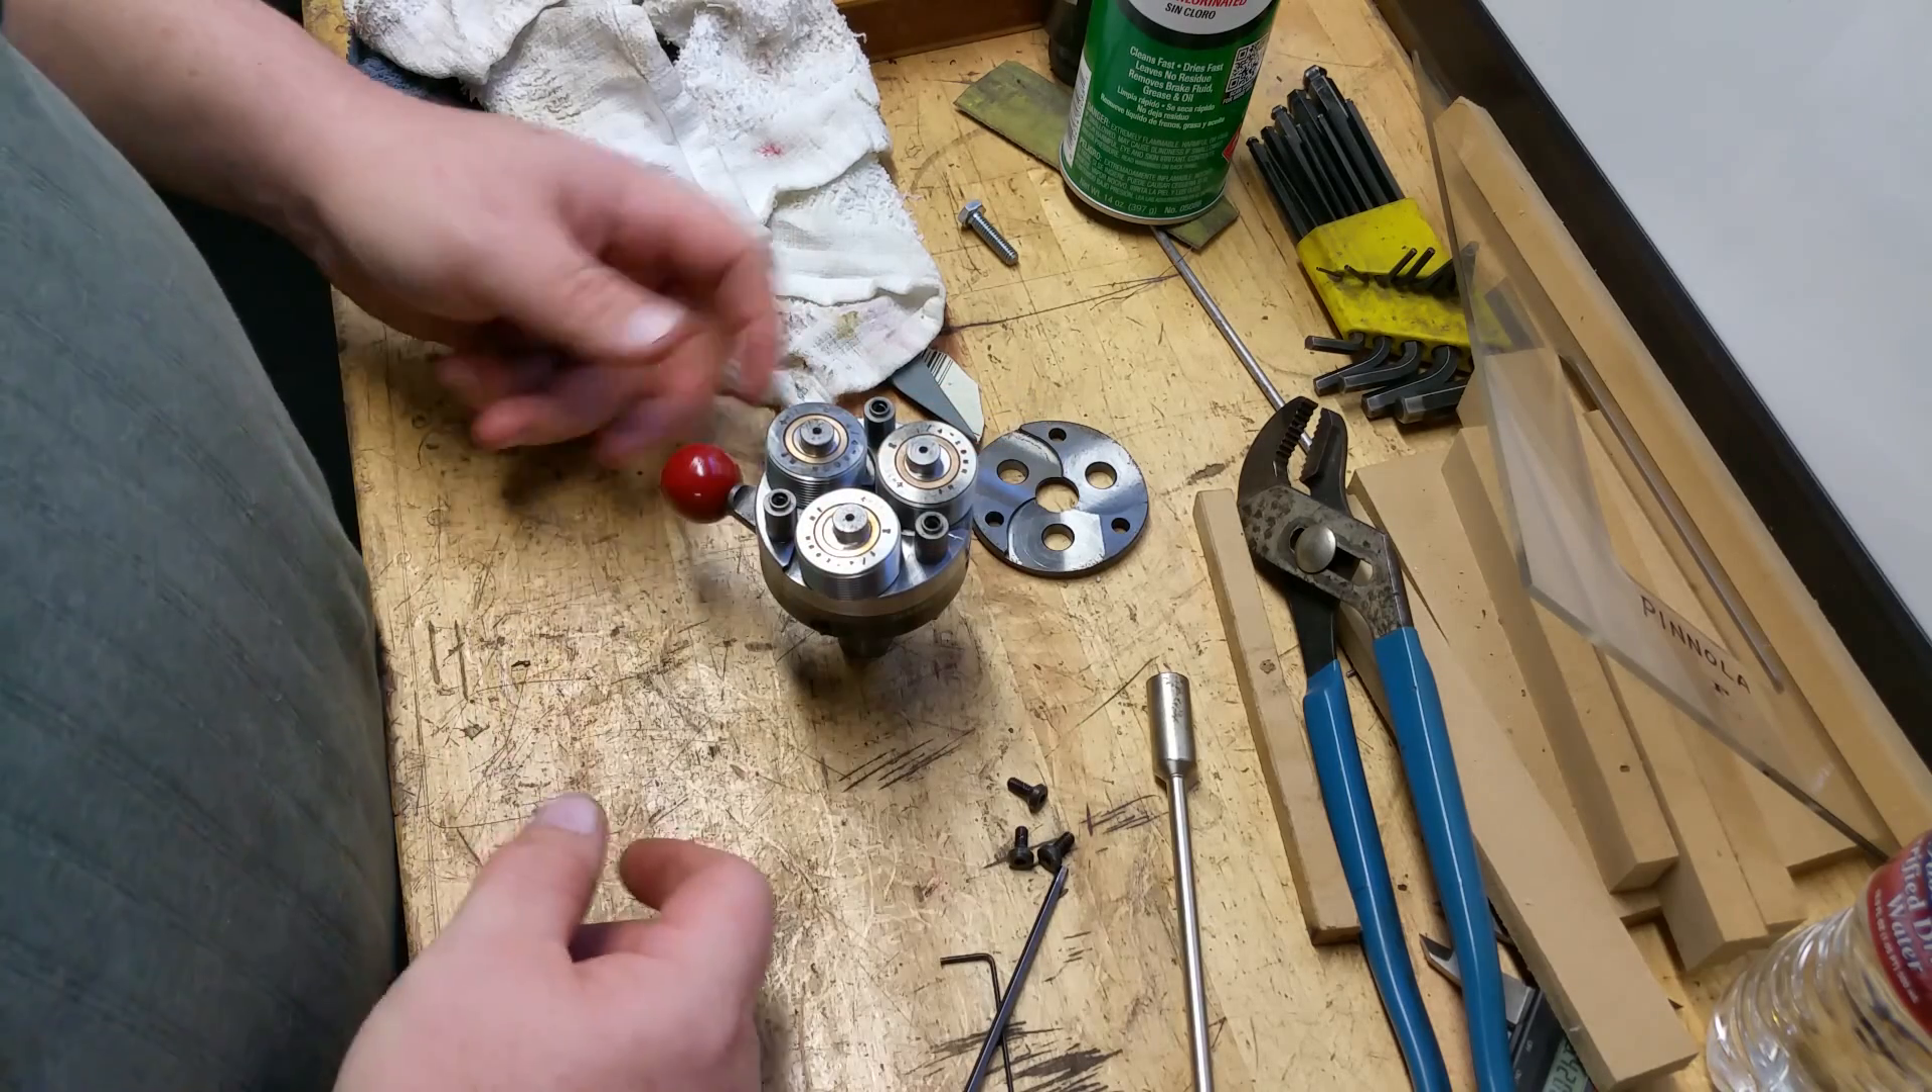I took the front plate off which is nothing more than just a capture plate to hold the rolls in place.